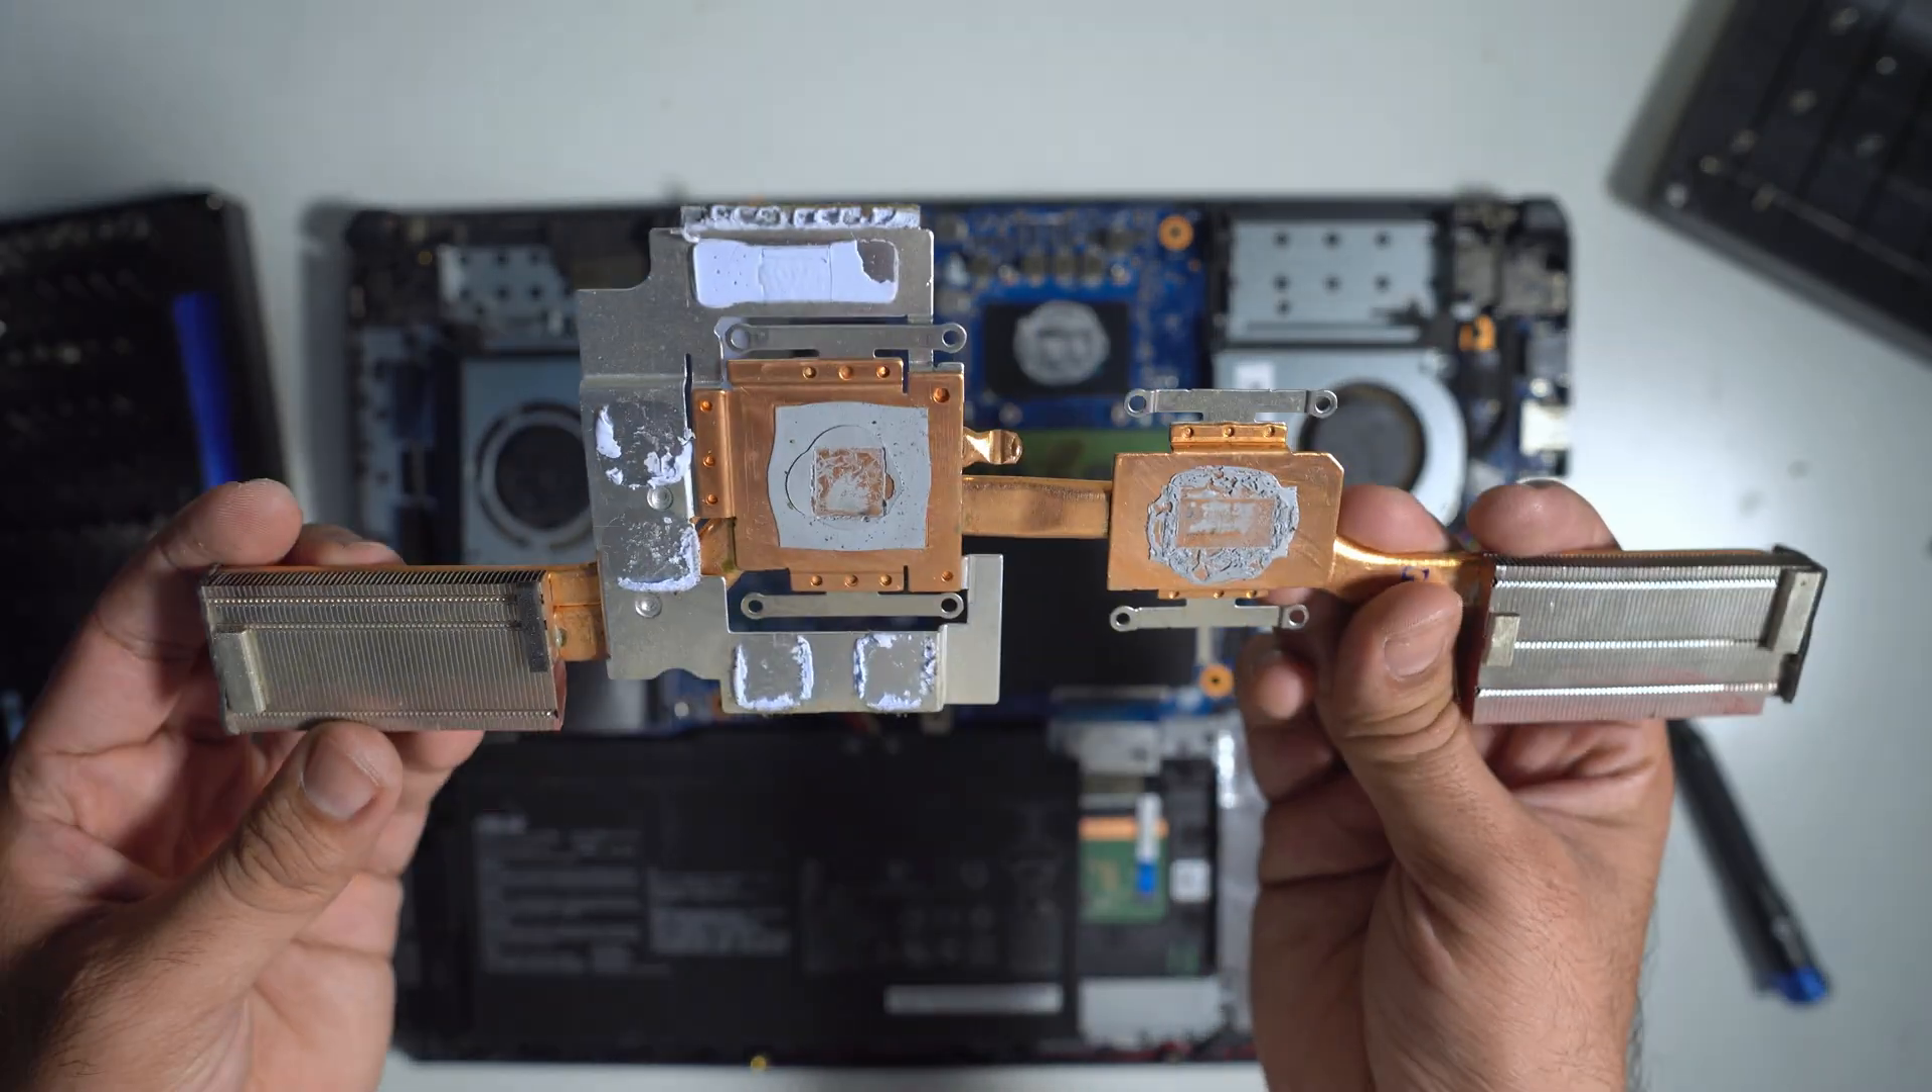So finally I was able to detach the heat sink from the motherboard.